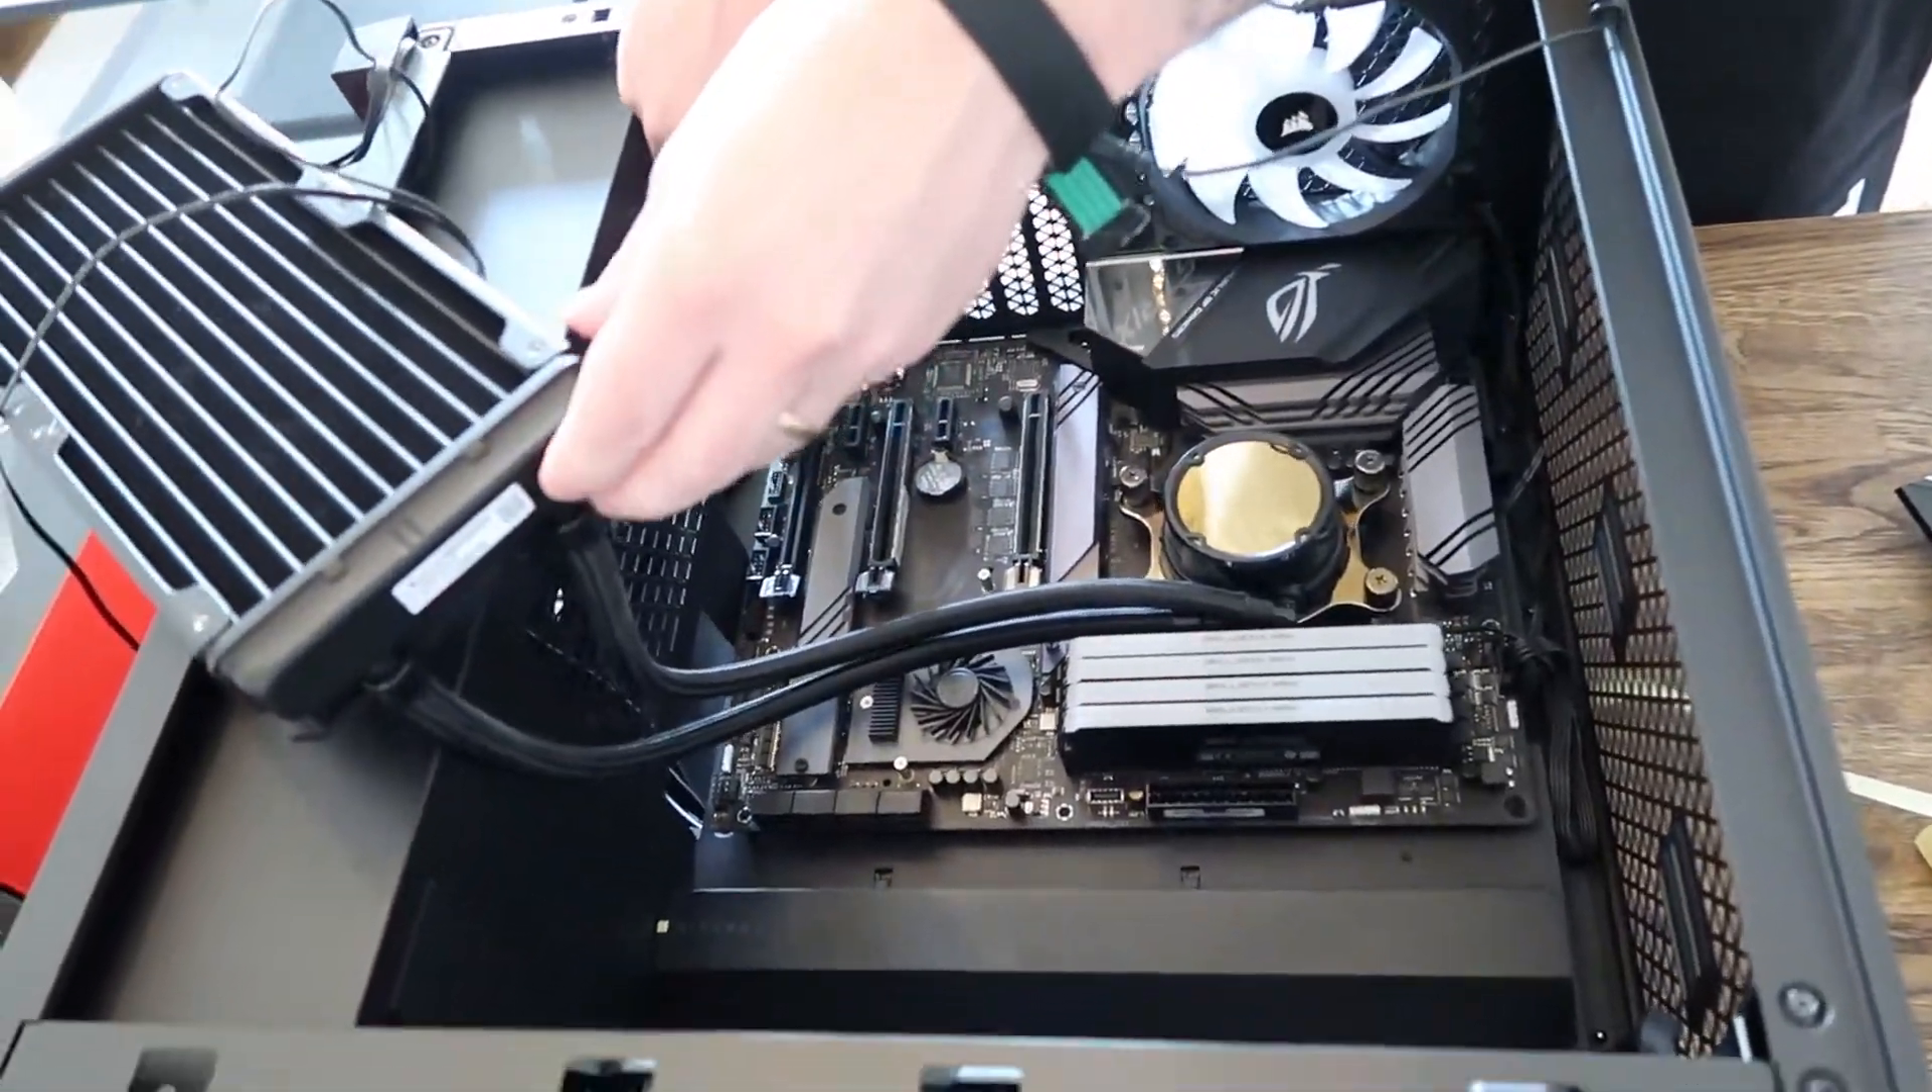As you can see the motherboard is out and it's into the new chassis.